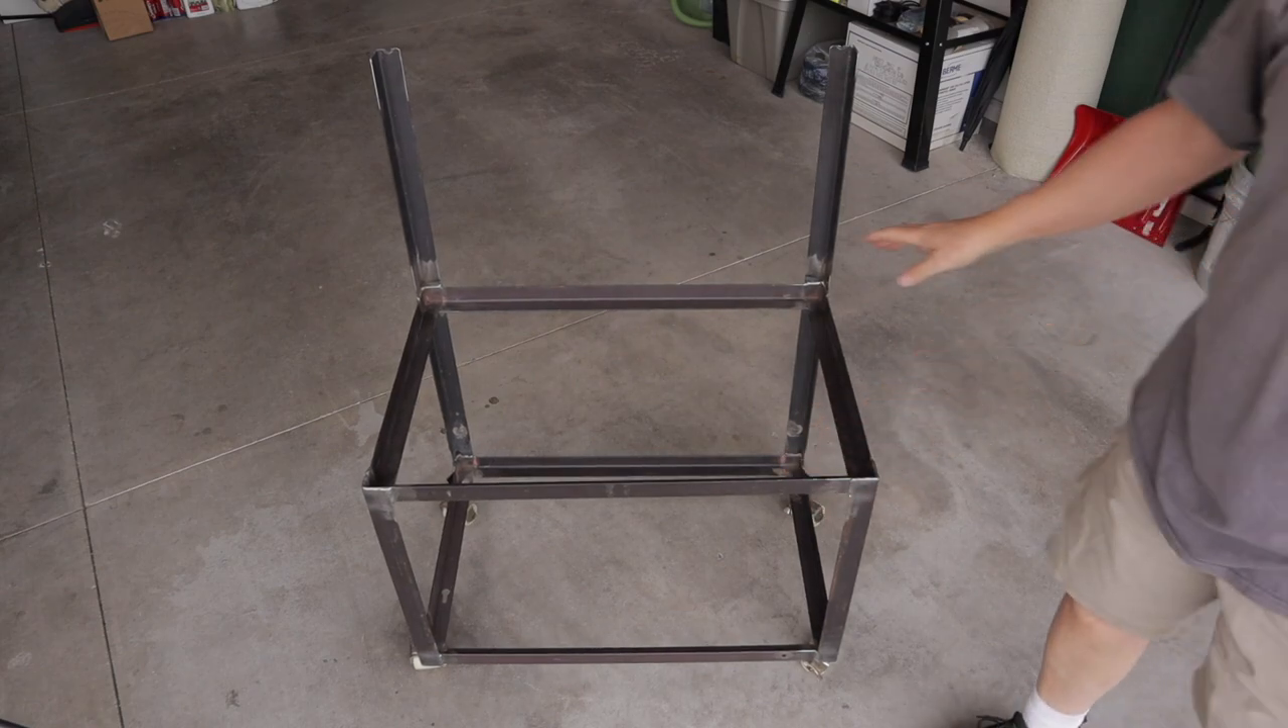This is how the framework came out once I got it all welded together.